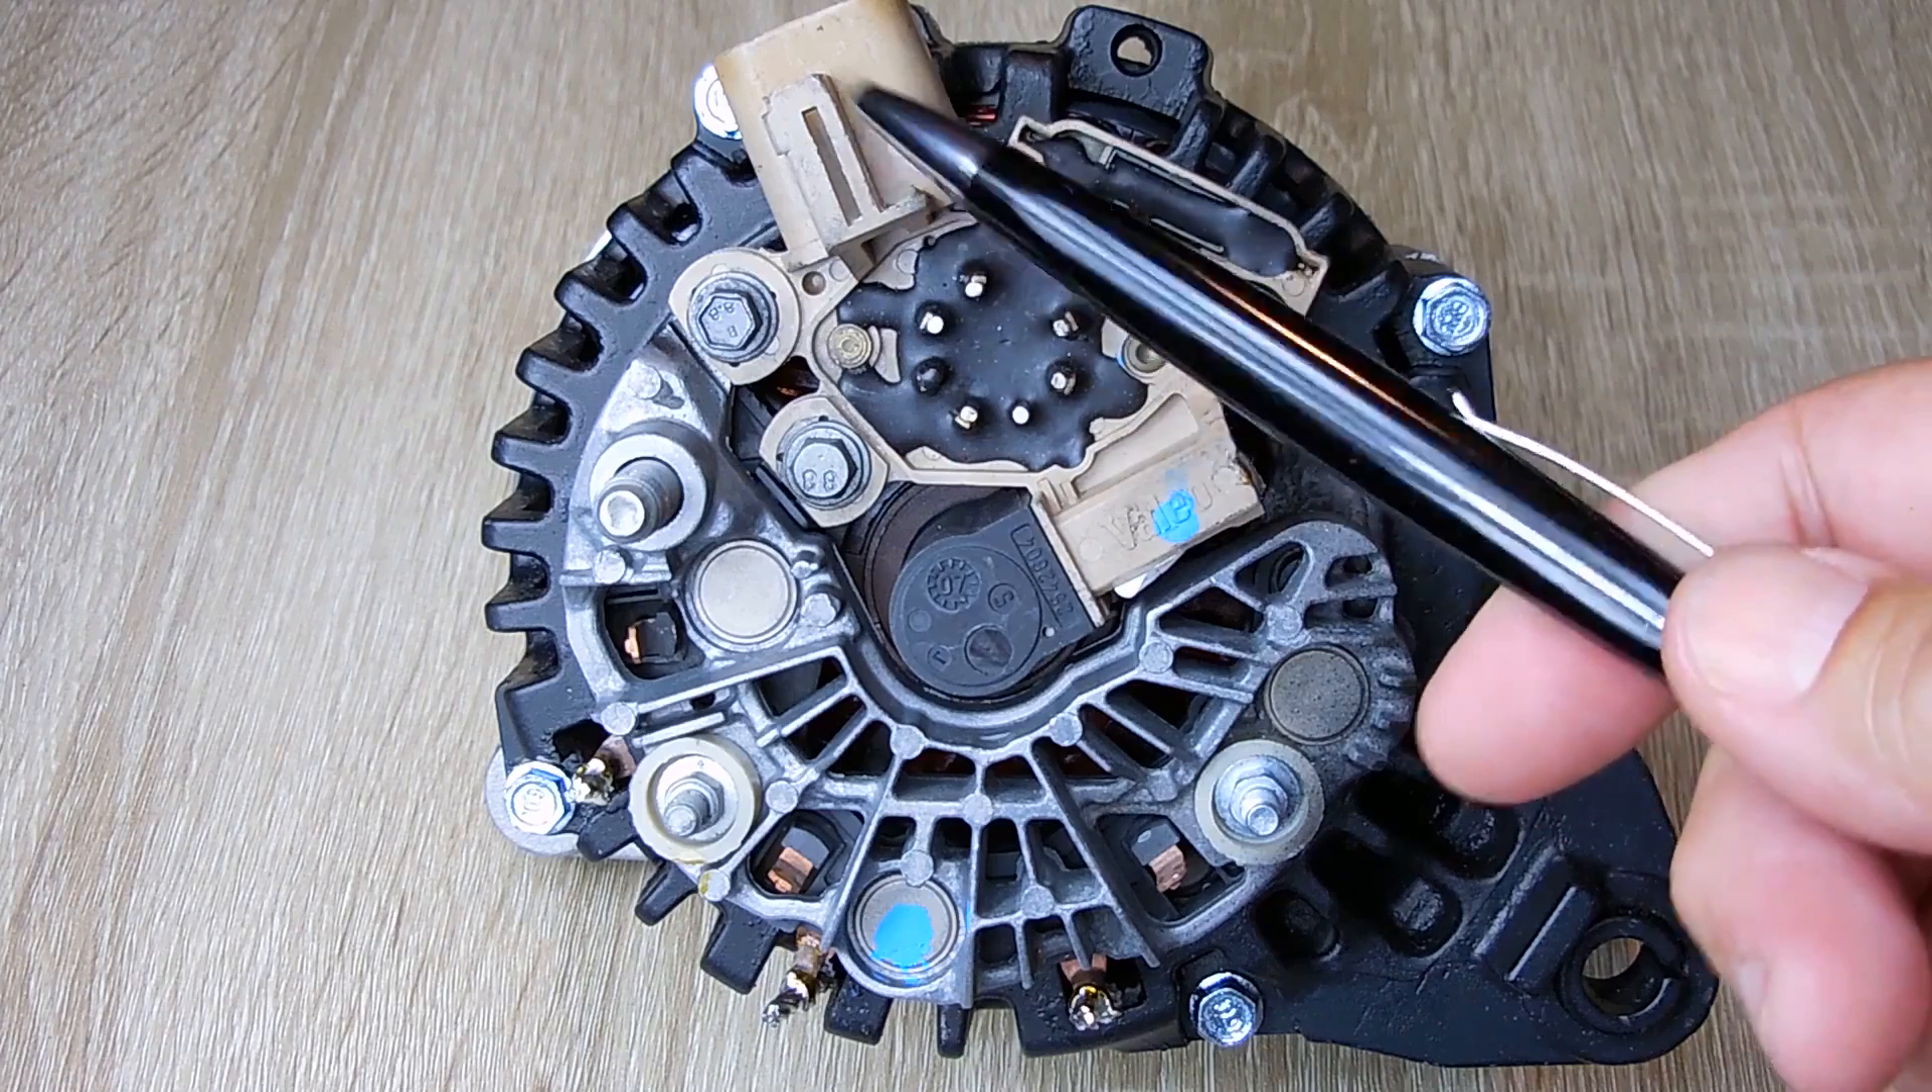With the cover off, you can now see the entire voltage regulator.